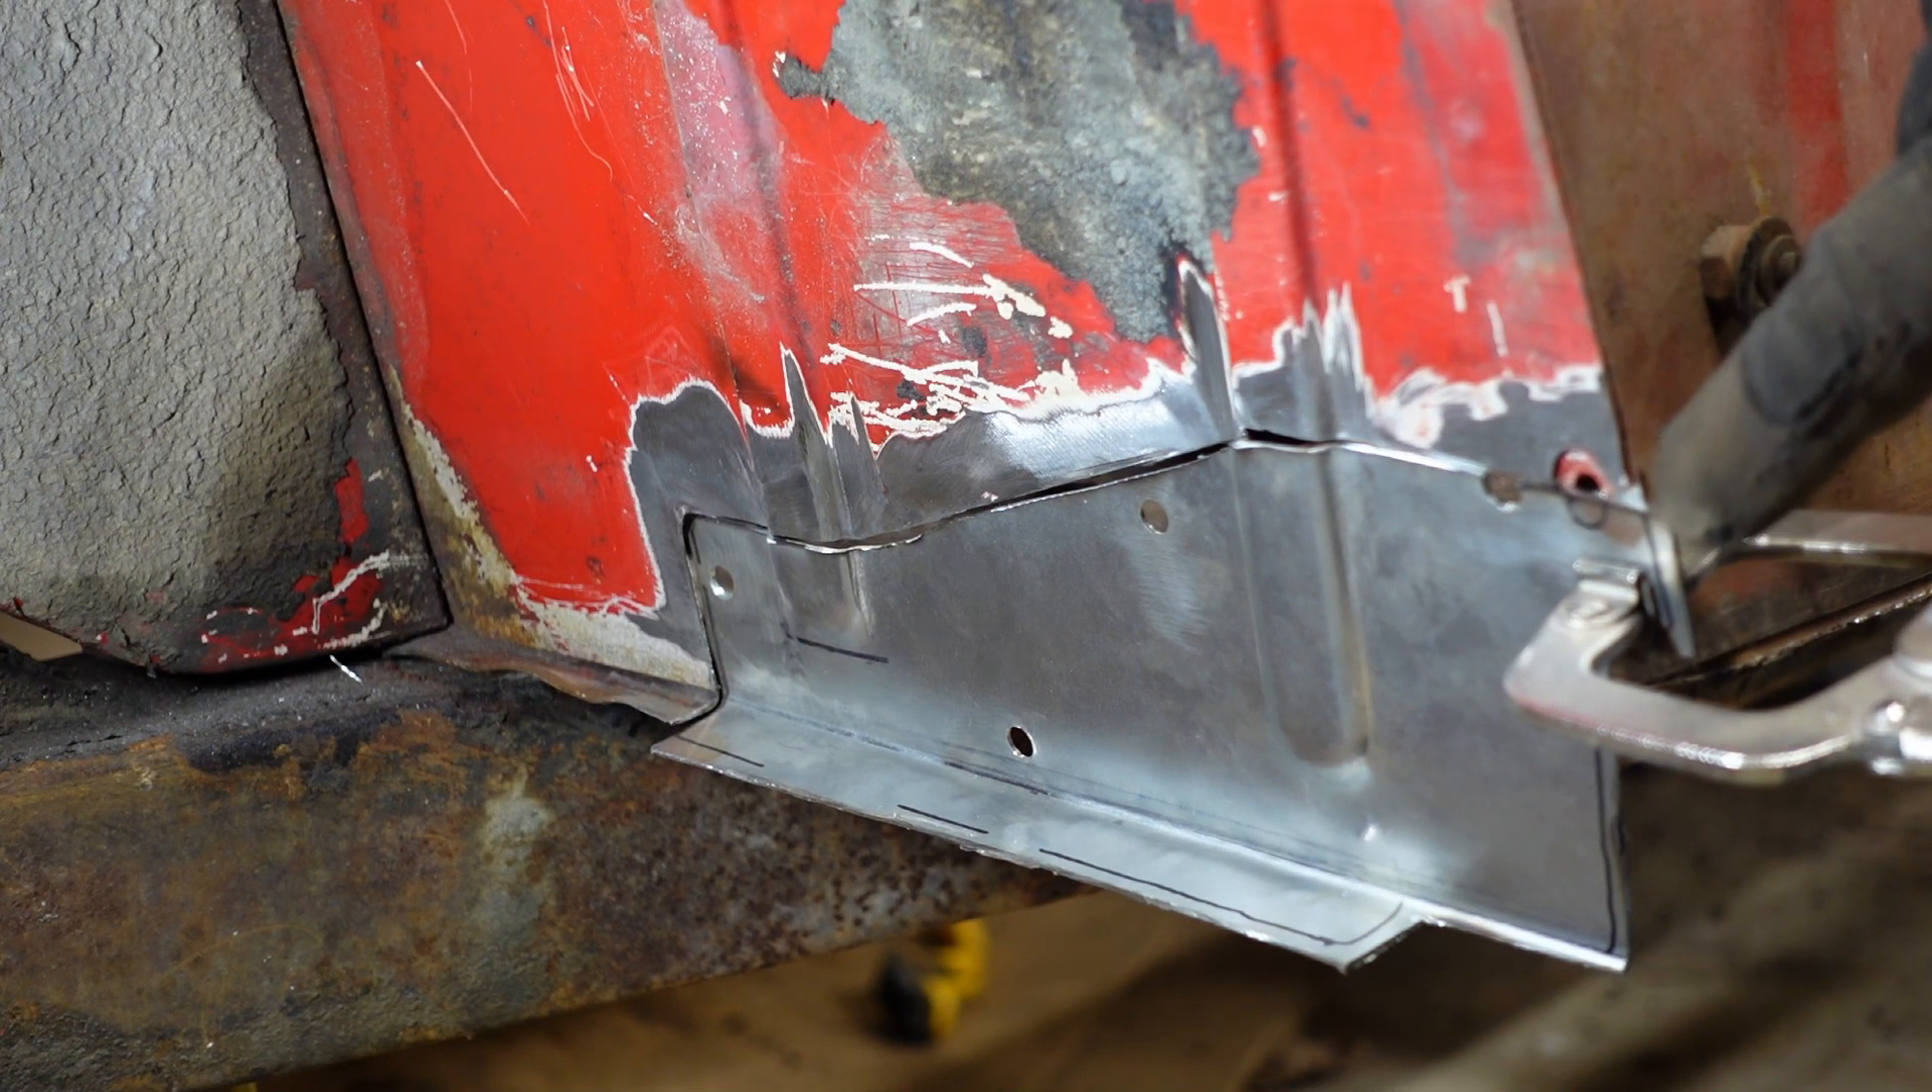The, the fit up's not too bad. Got a little bit of a gap here.